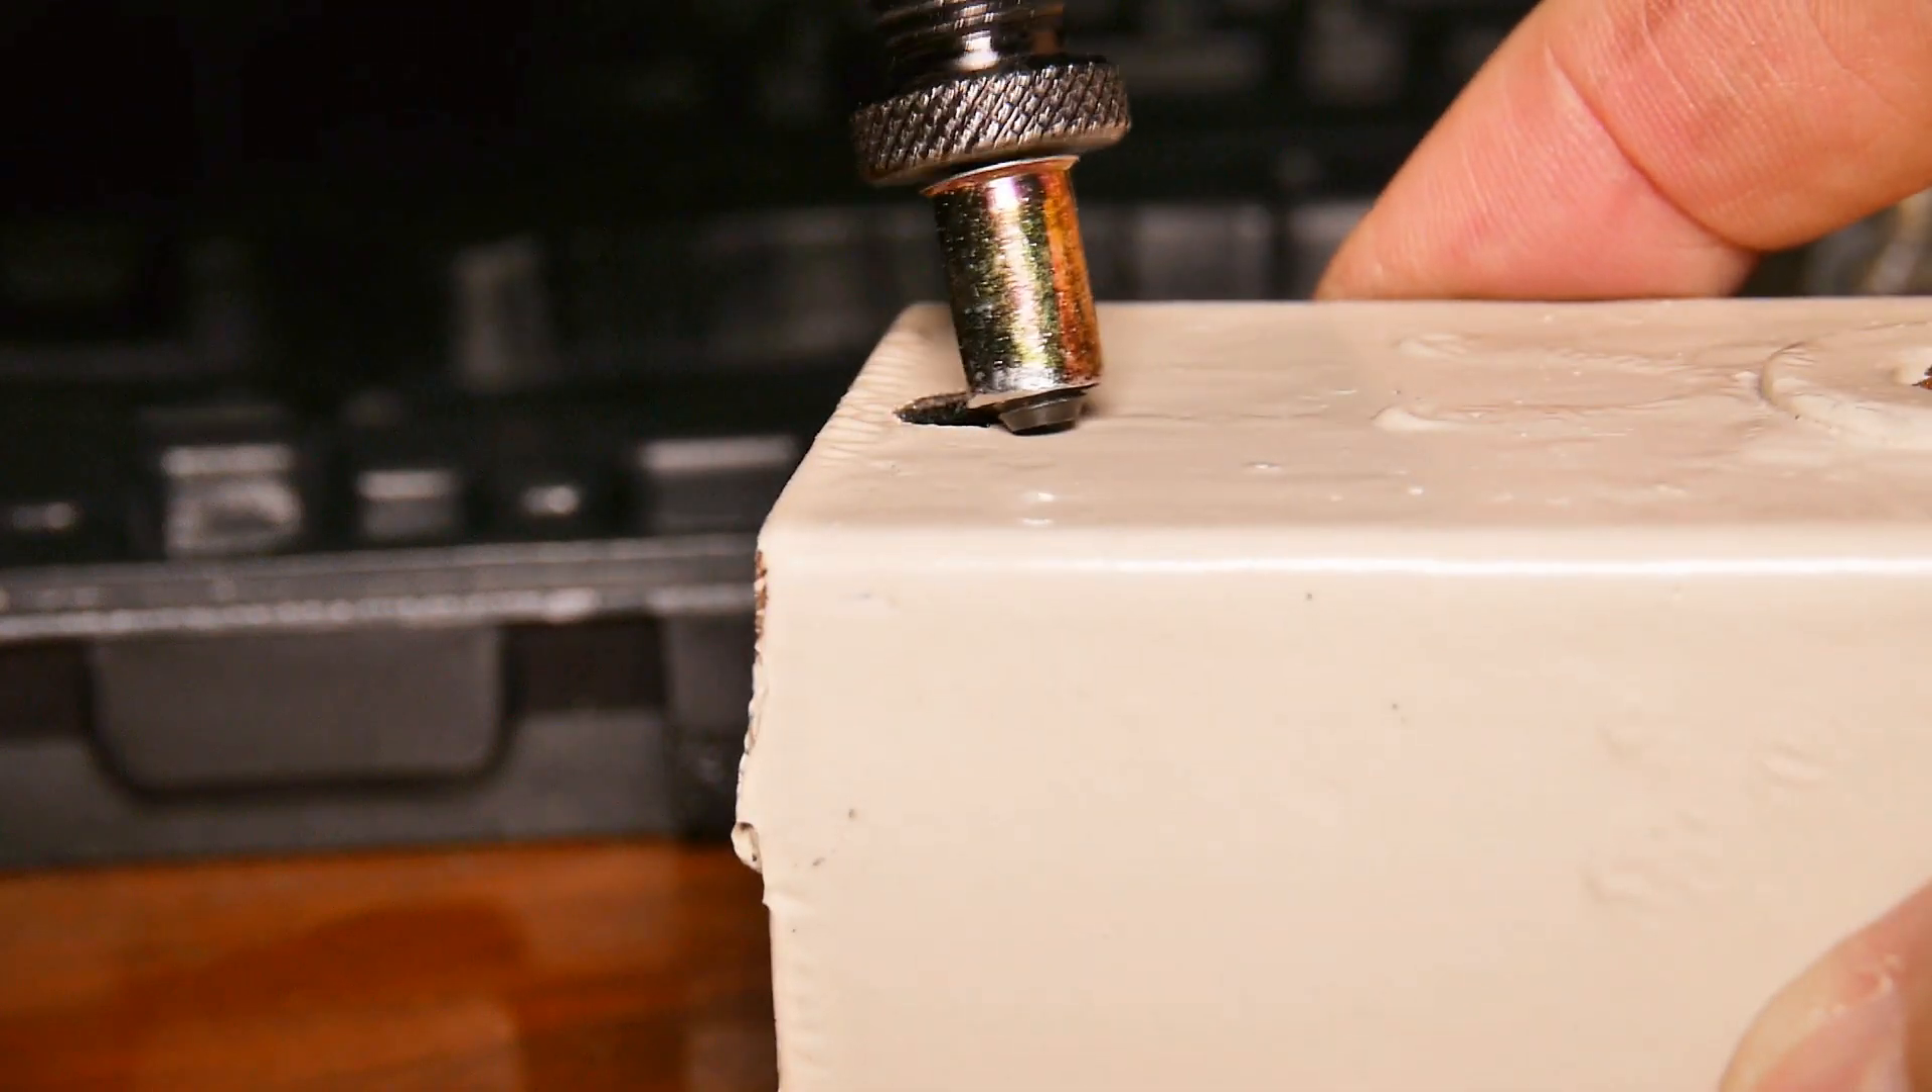I've got my threaded insert threaded onto the tool. The hole is drilled.